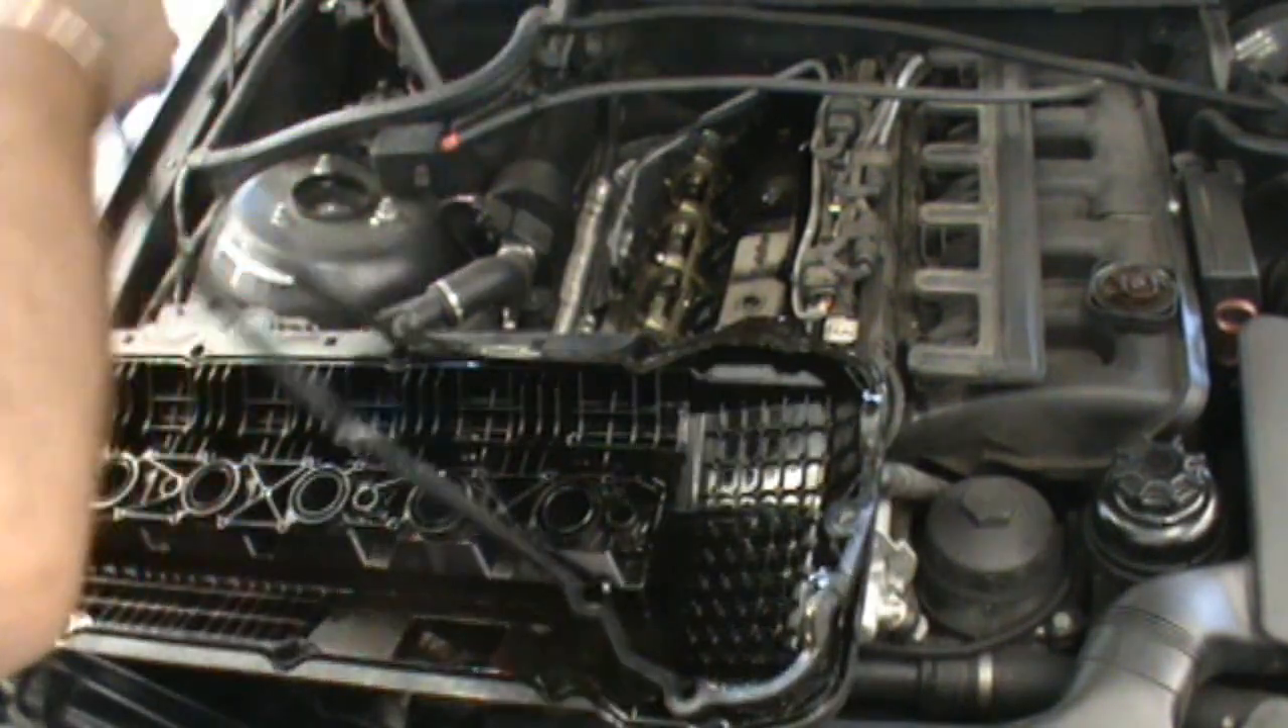As you can see here, we've got the whole cover off. Got it.